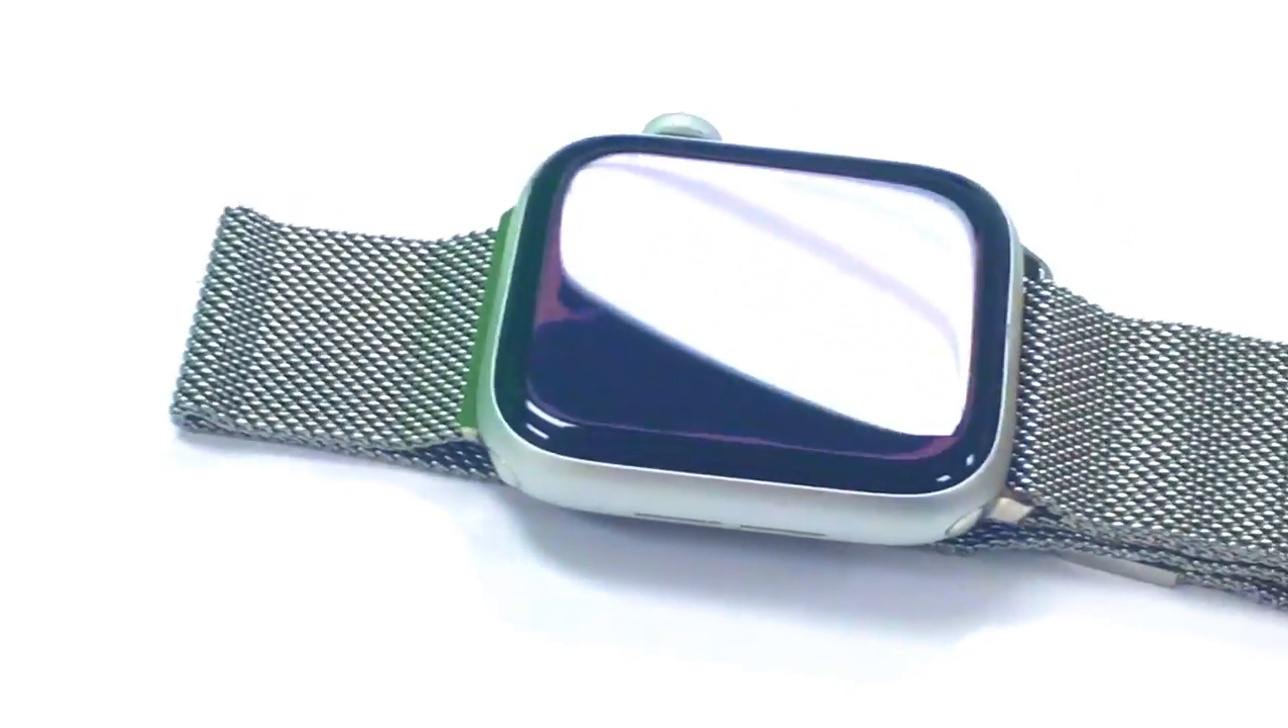Alright here's the watch all back together Looking as beautiful as ever.